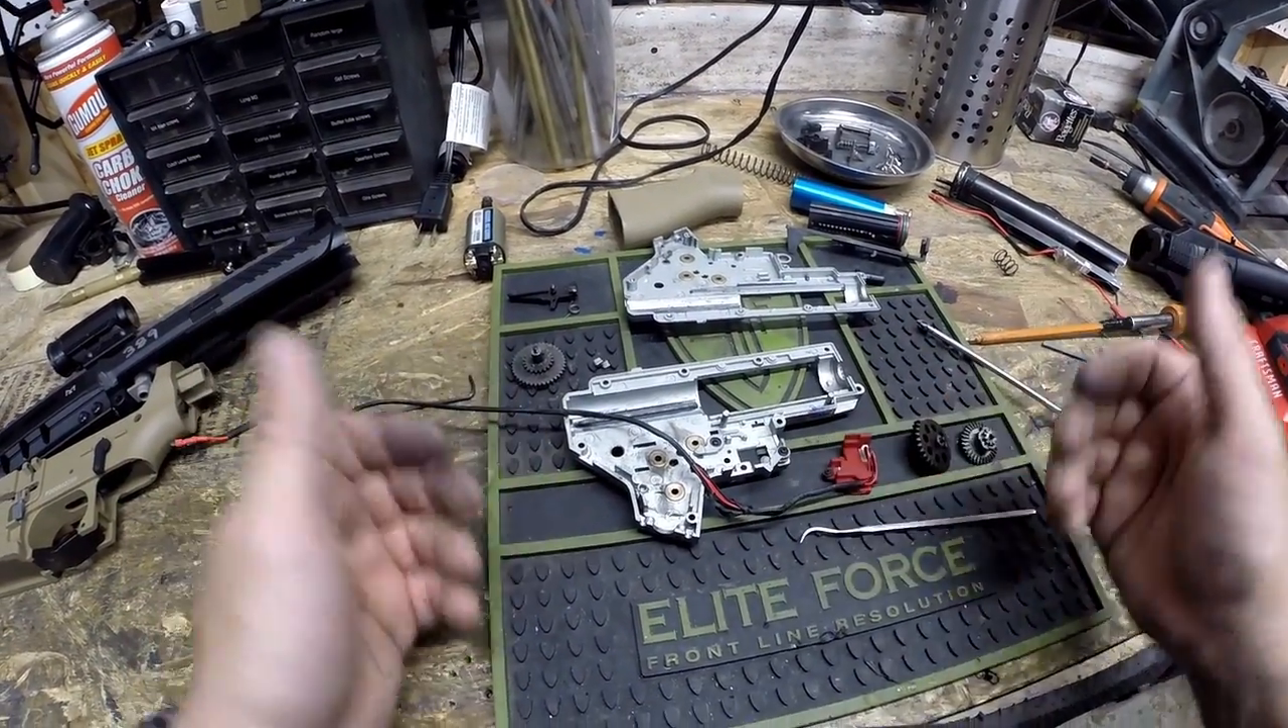This is pretty much as disassembled as a gun needs to be for you to work on it.